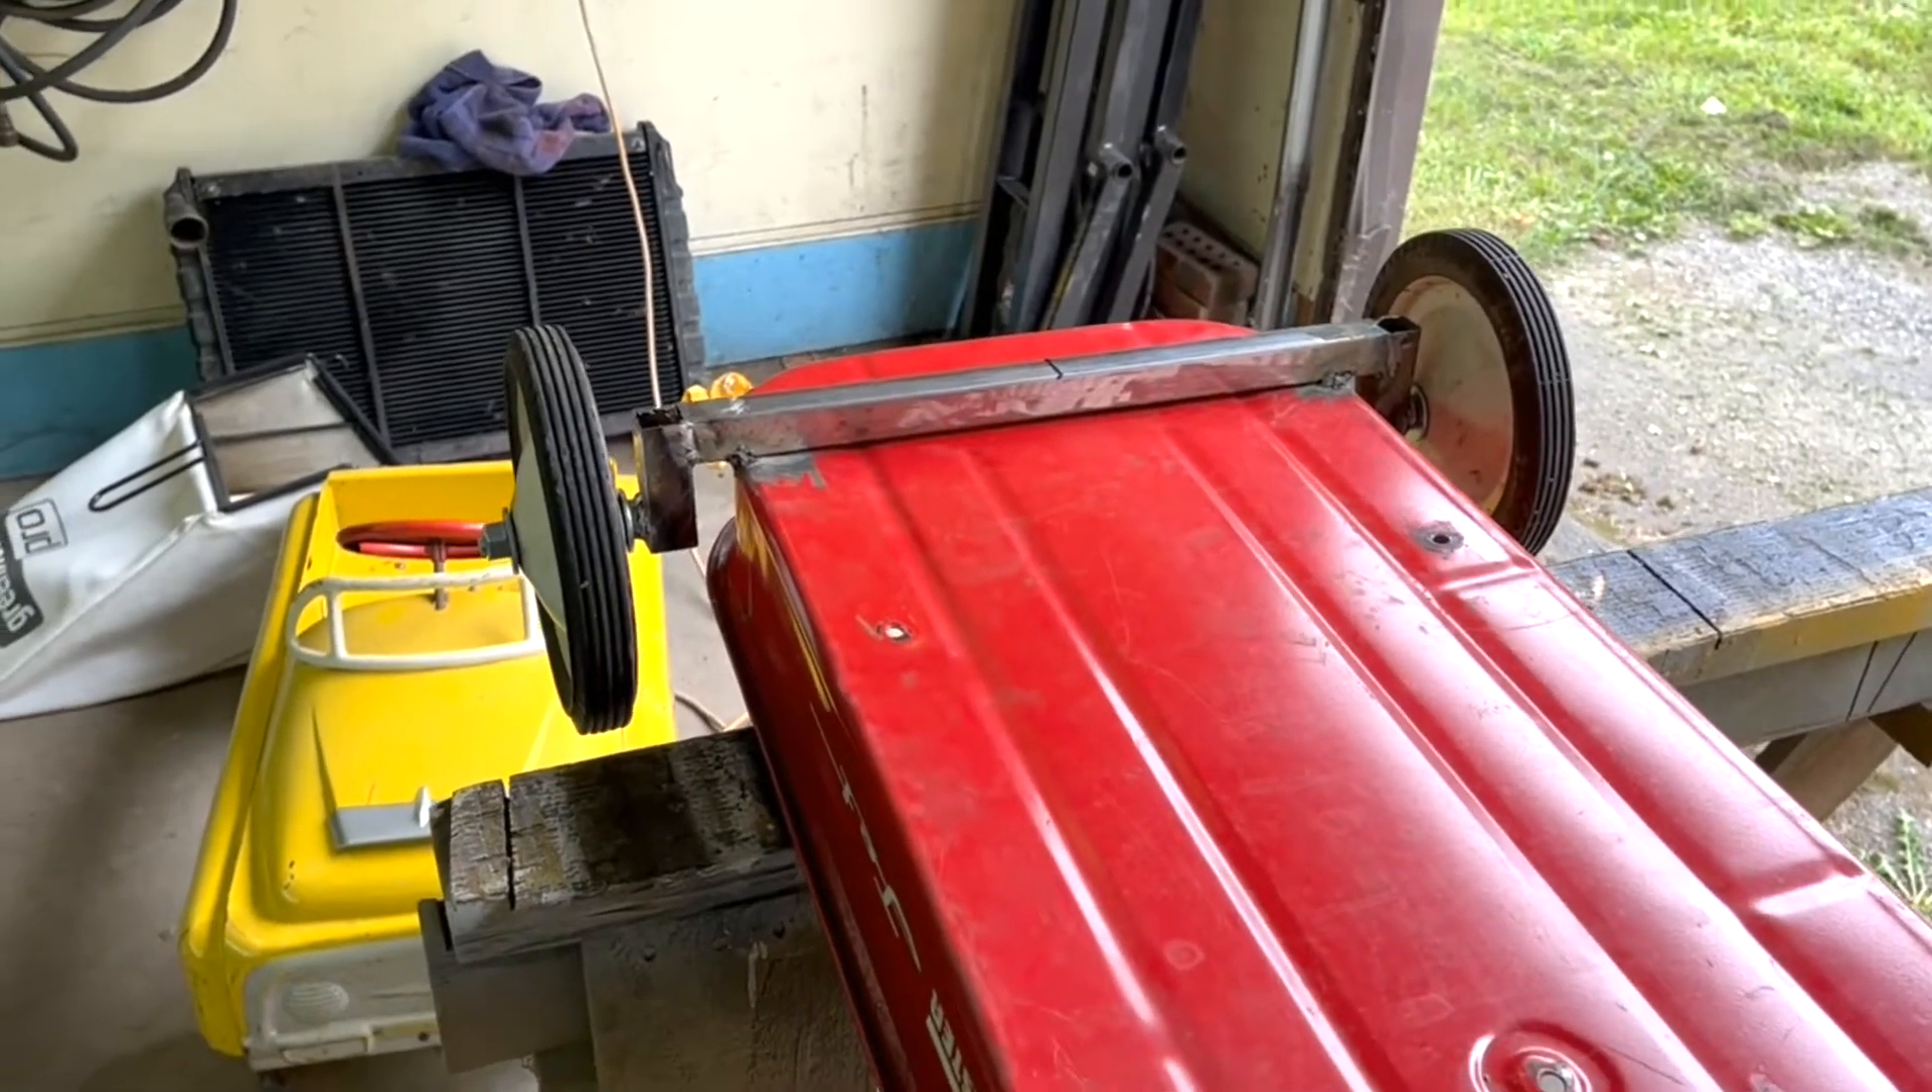All right as you can see i have the rear axle spot welded on and i also have the wheels on.